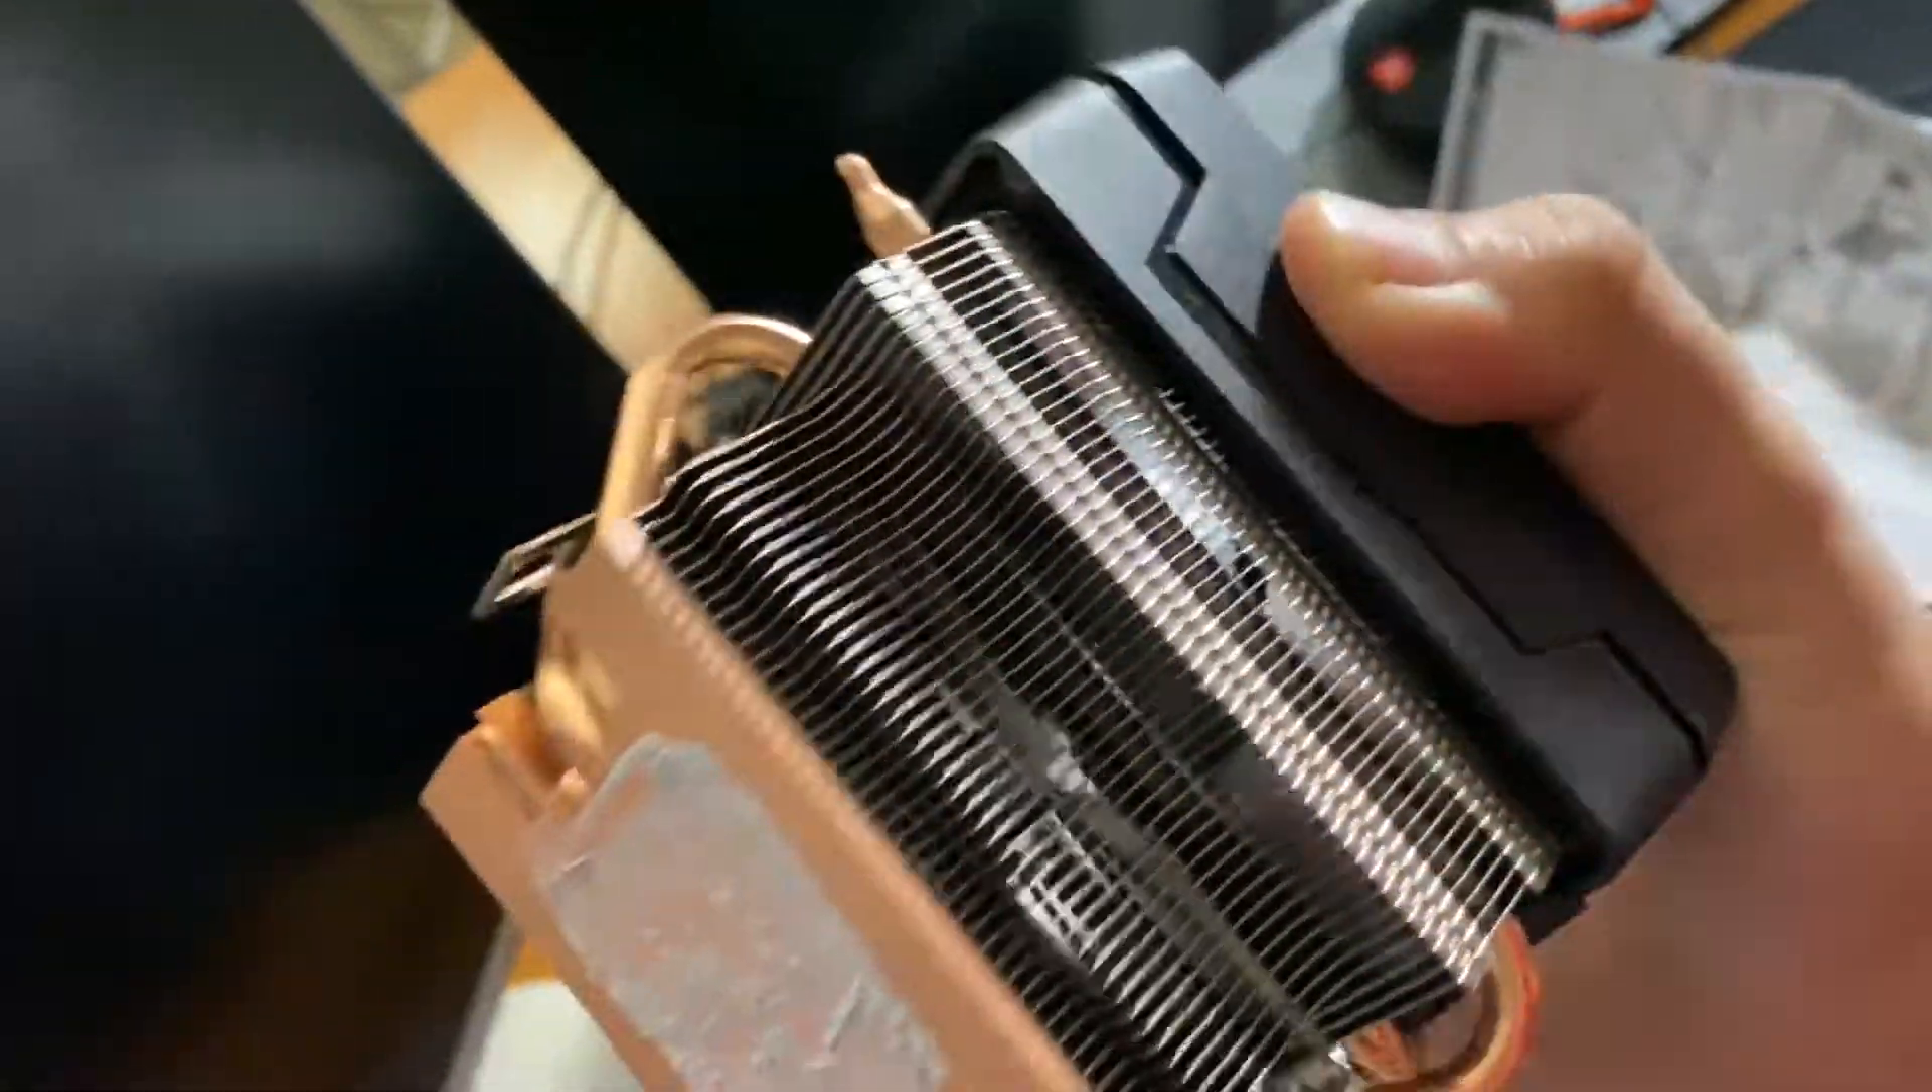So here I've removed the CPU cooler, the stock one, the Wraith prism.